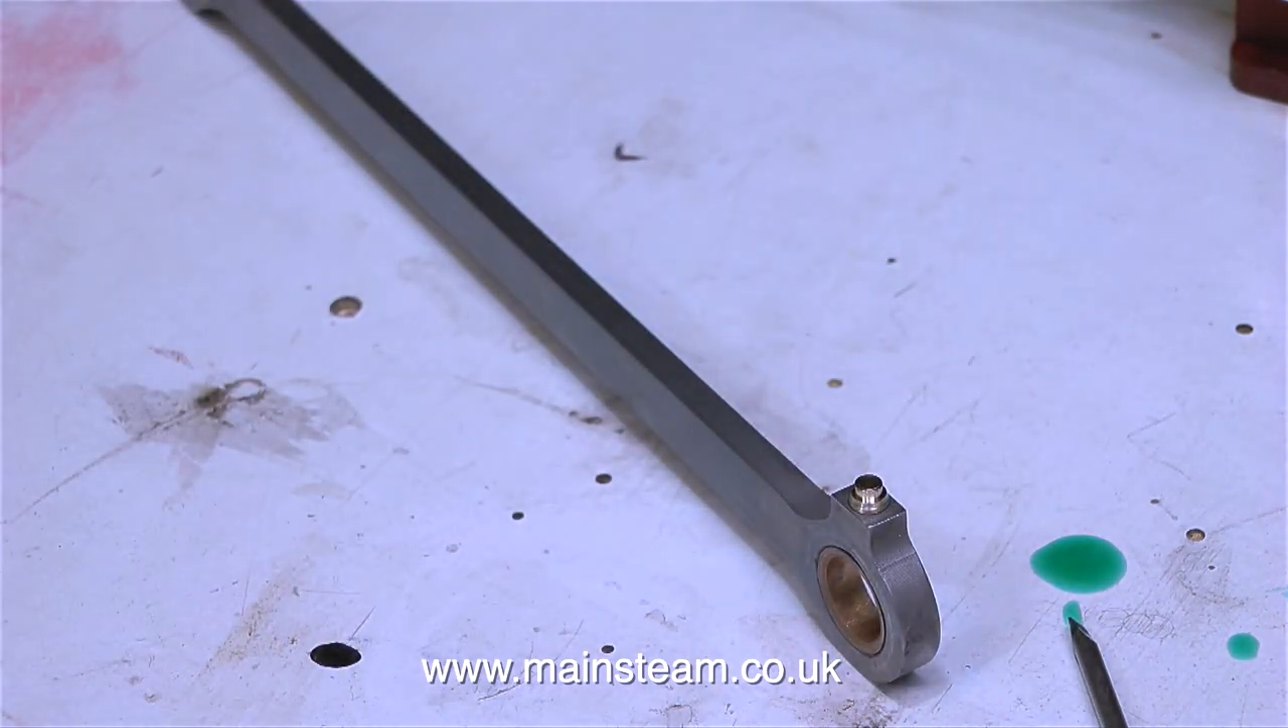And in exactly the same way, even down to using the hammer, I've fit the brass part securely into the end of the coupling rod.